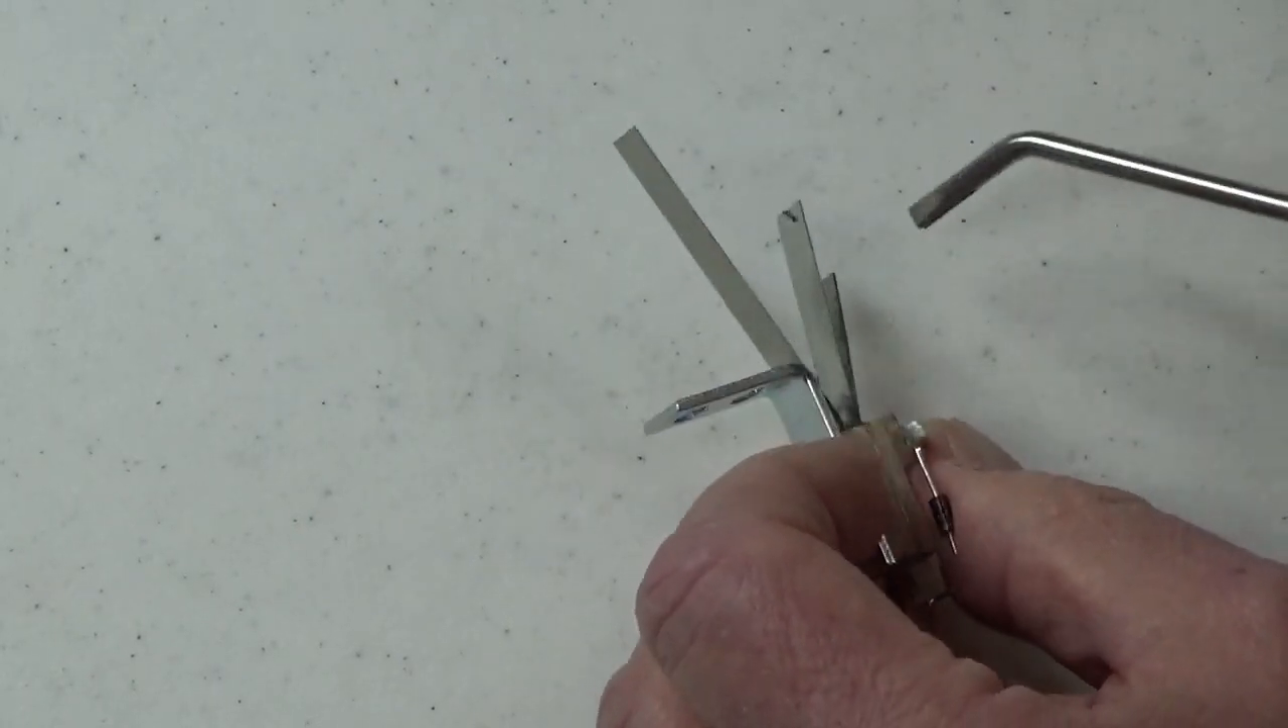When i pull my adjustment tool off you notice that the blades separate so the stiffener blade now is not doing its job it's not holding this one in place.